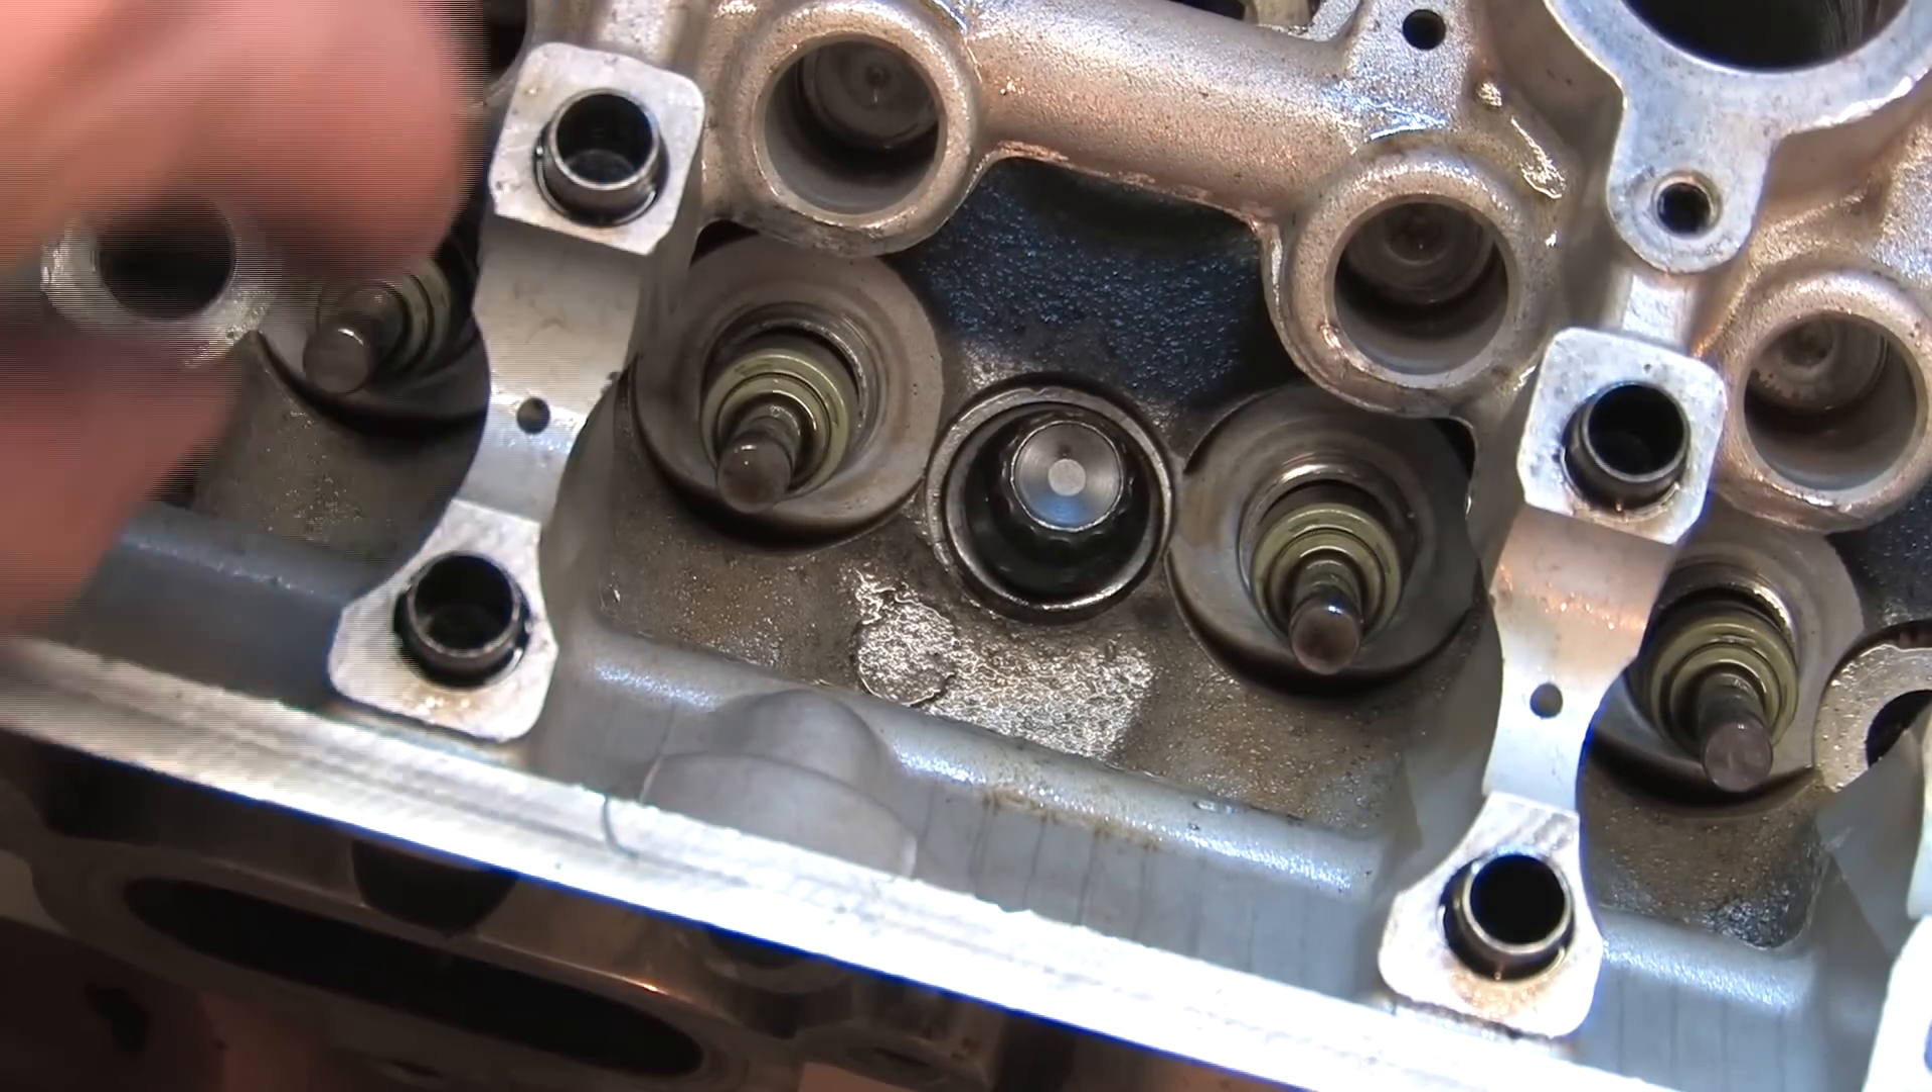All that's left are the valves and the valve stem seals and we'll have a bare head.